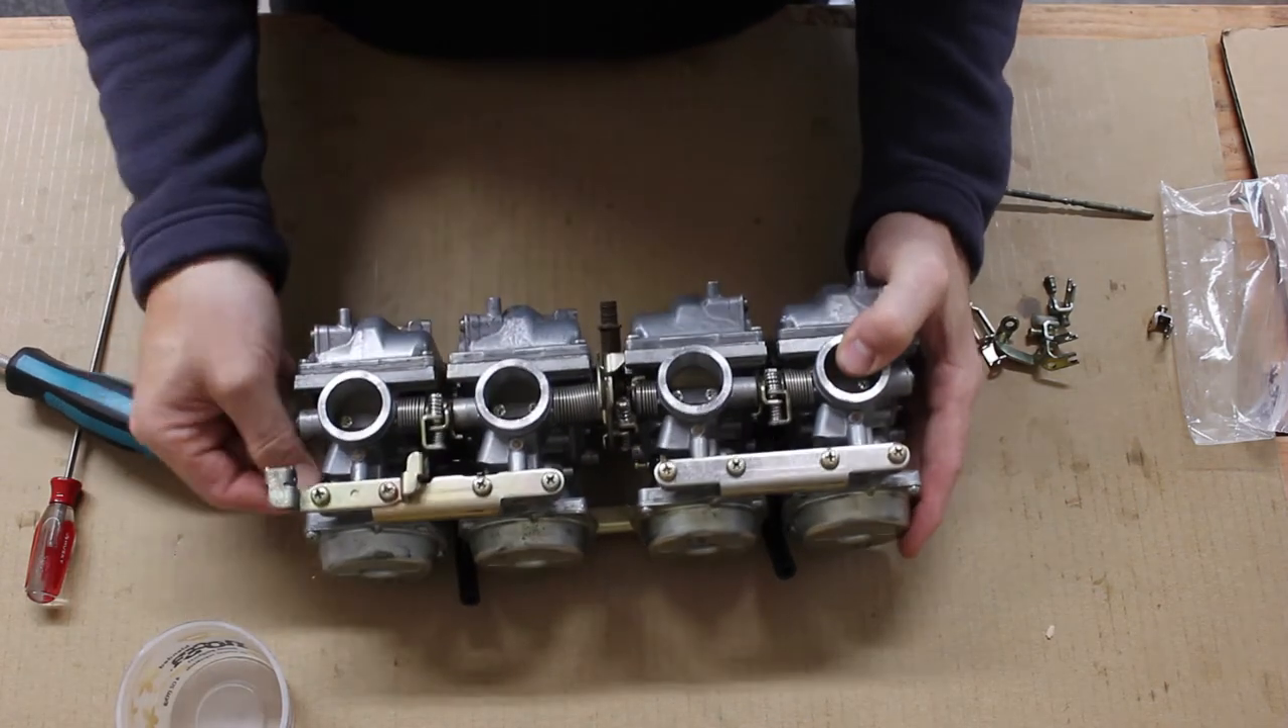All right, now we've got the carbs bolted together. Before we move on, just take a look and make sure everything looks like it's assembled correctly.